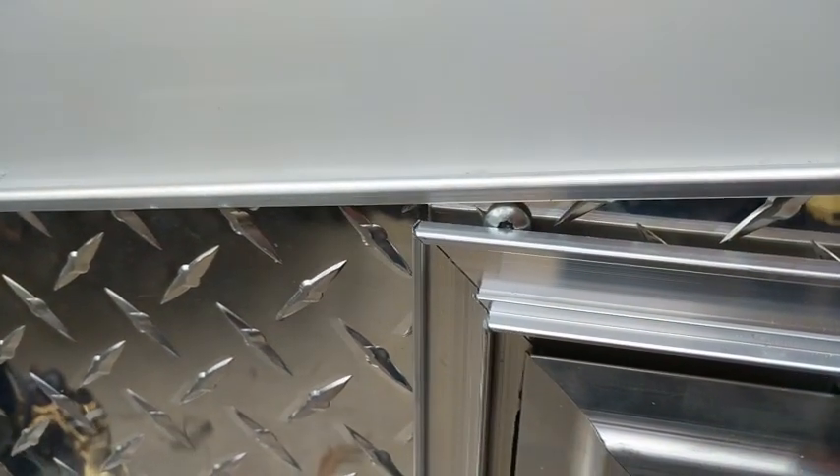The only problem I found is right here where I've got this screw holding the diamond plate up which is a little bit in the way.